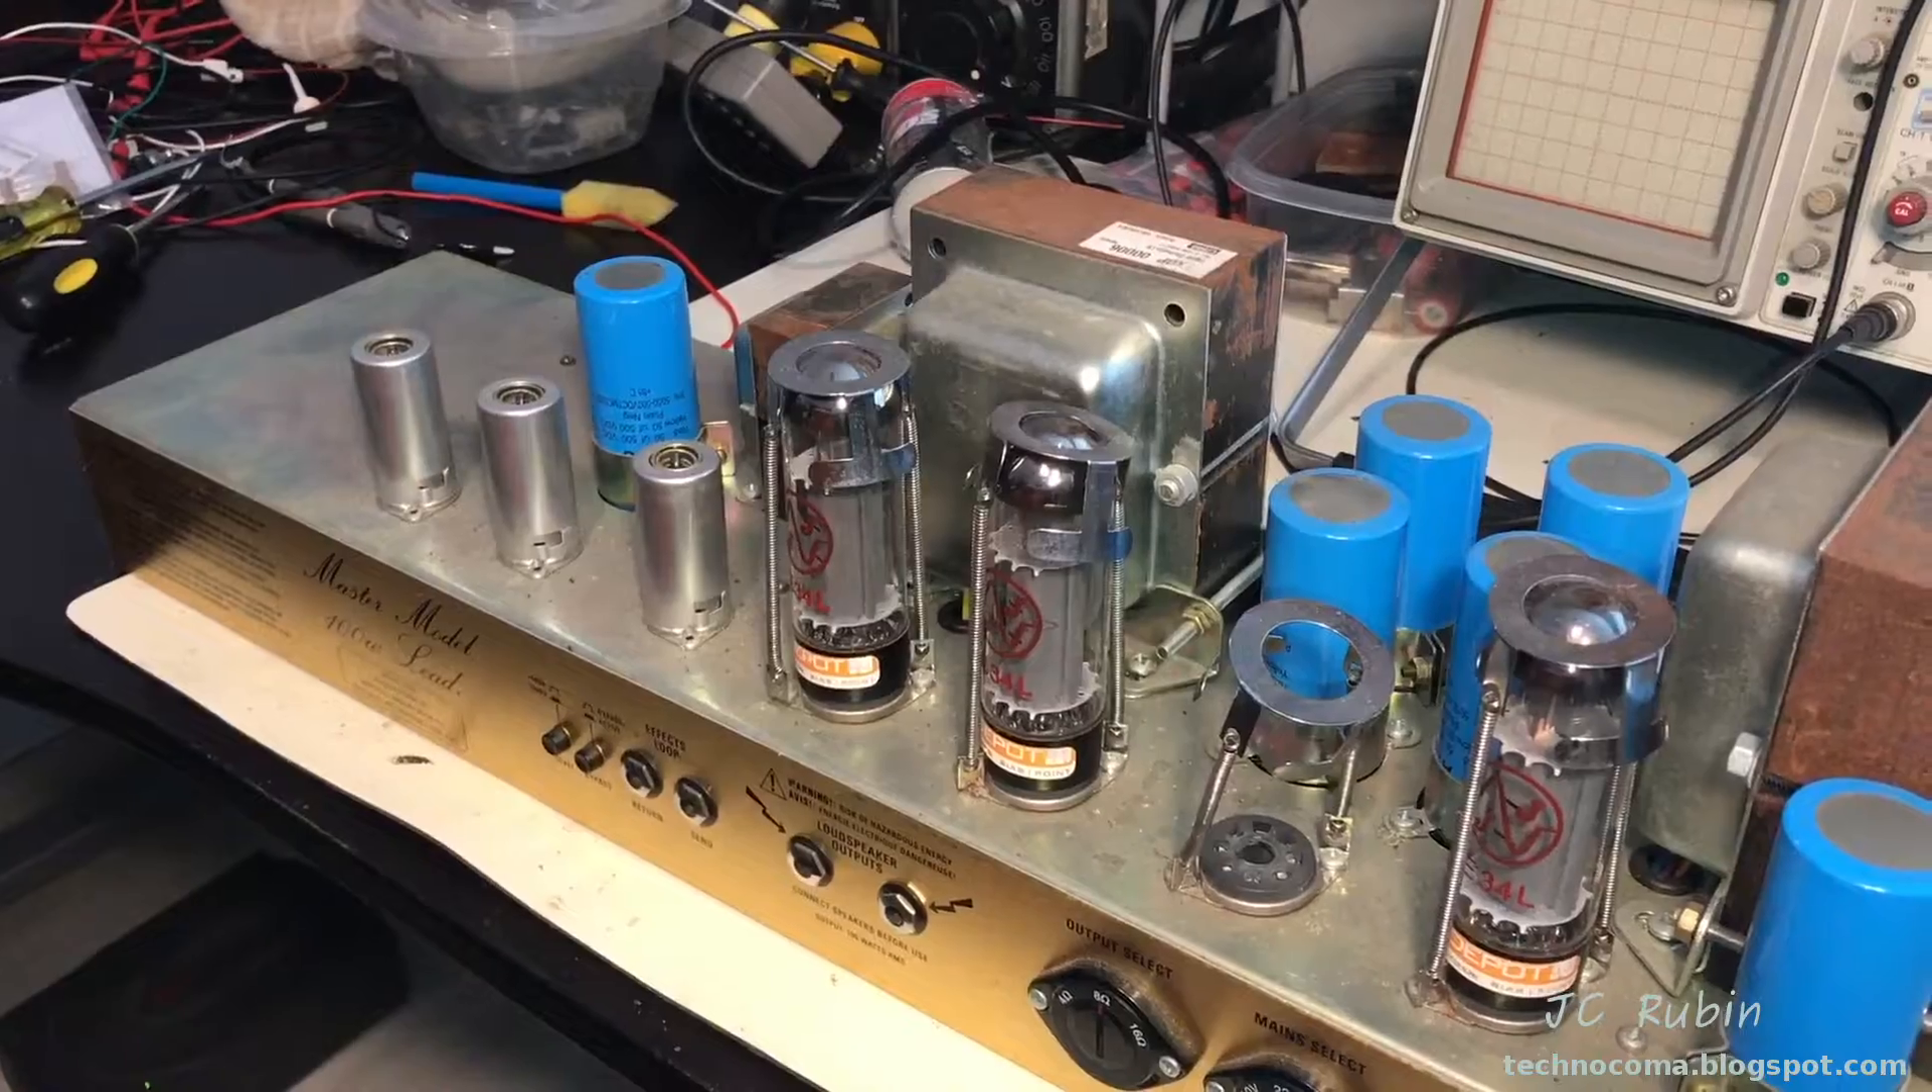Got the amplifier out of the cabinet now.